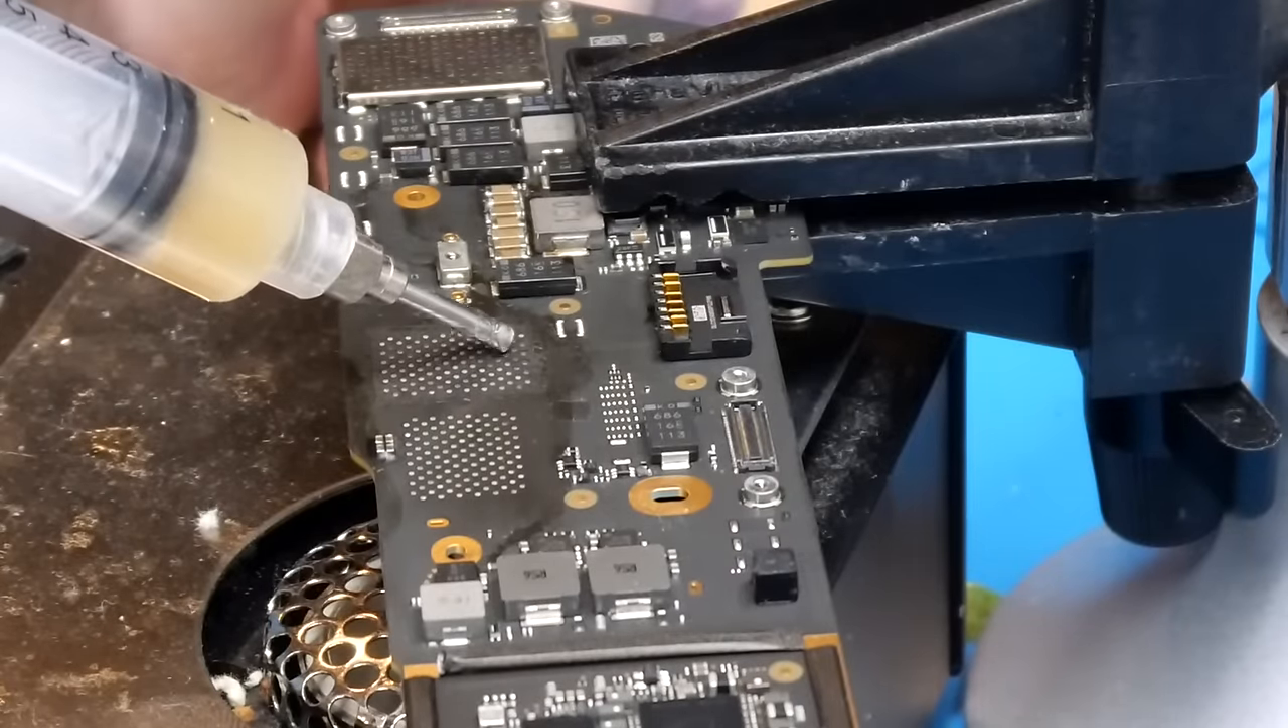Uh, you can see, uh, we've got the NAND pads here. So, uh, all we need to do now is simply apply some flux to these pads, uh, place and align the chips and then just solder them on.